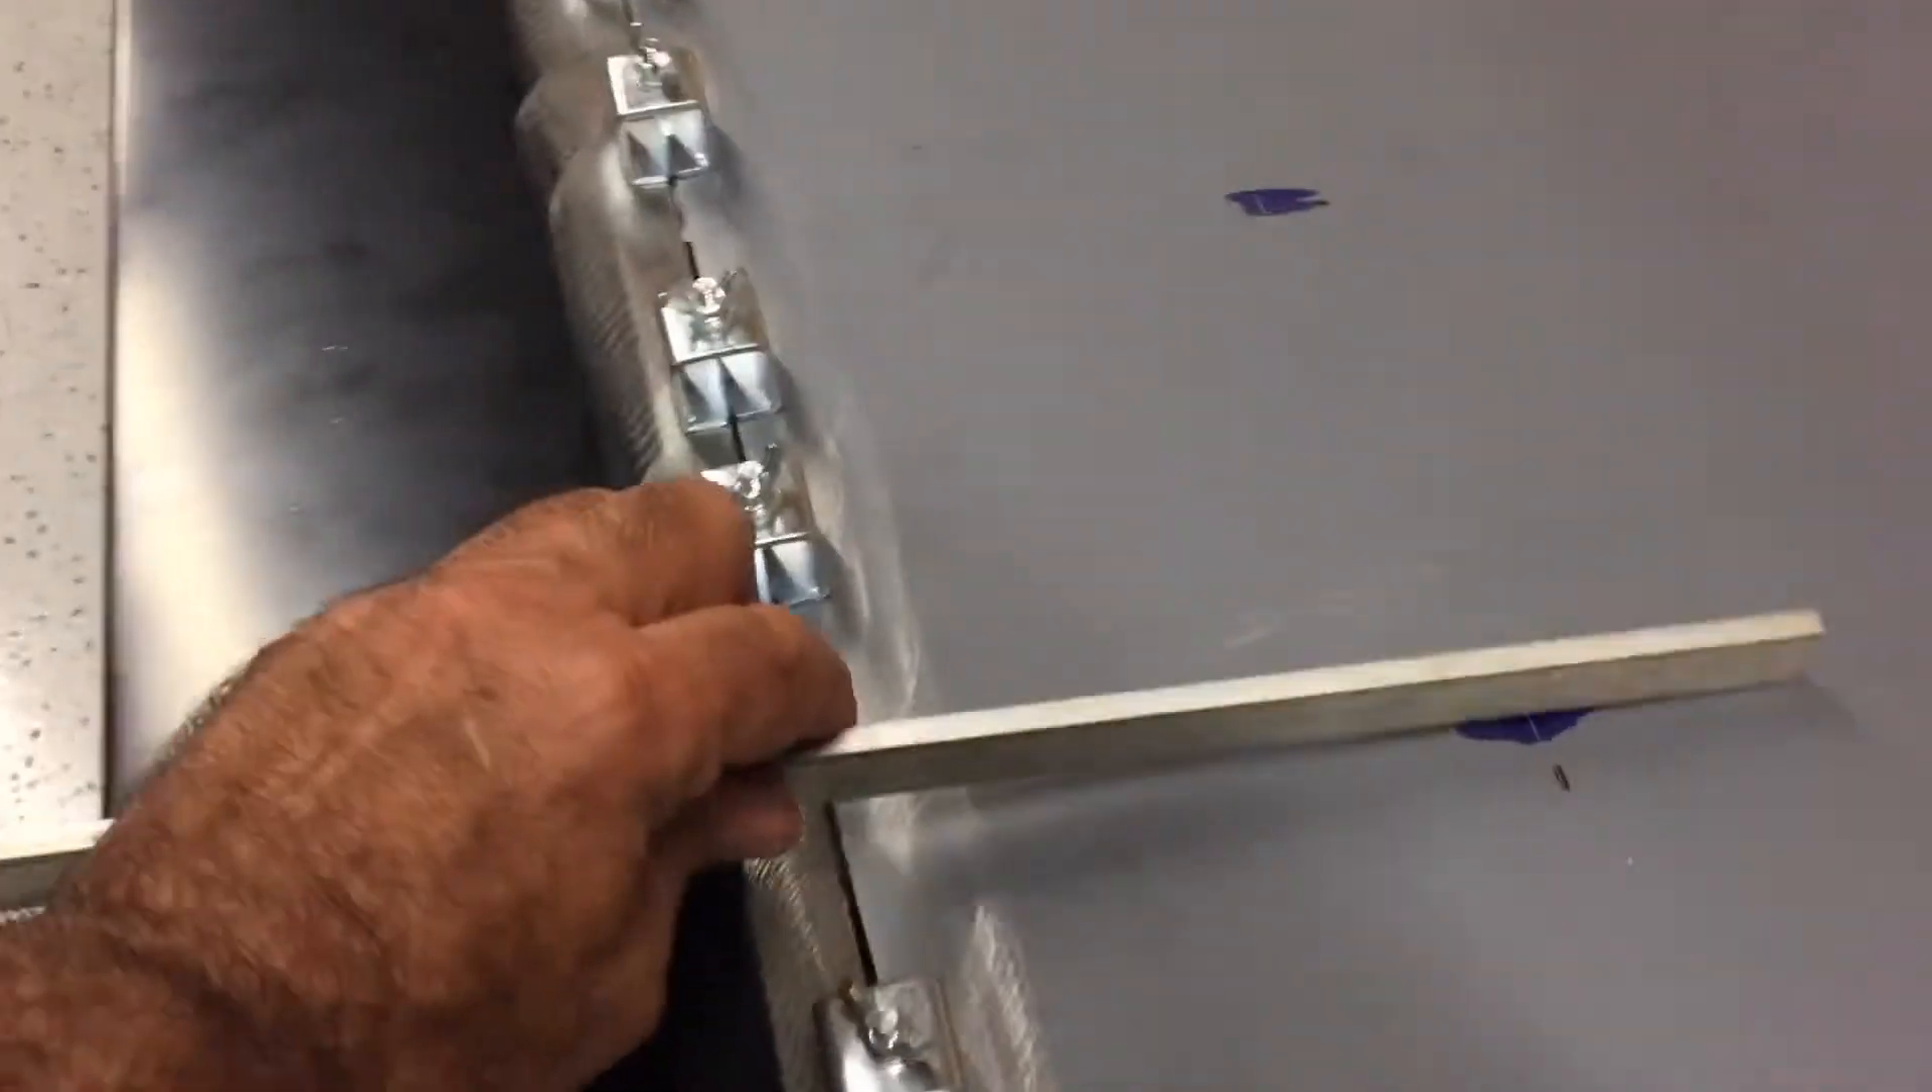I've got a bunch of these pinch clamps holding the bottom patch panel to the bottom of the door.